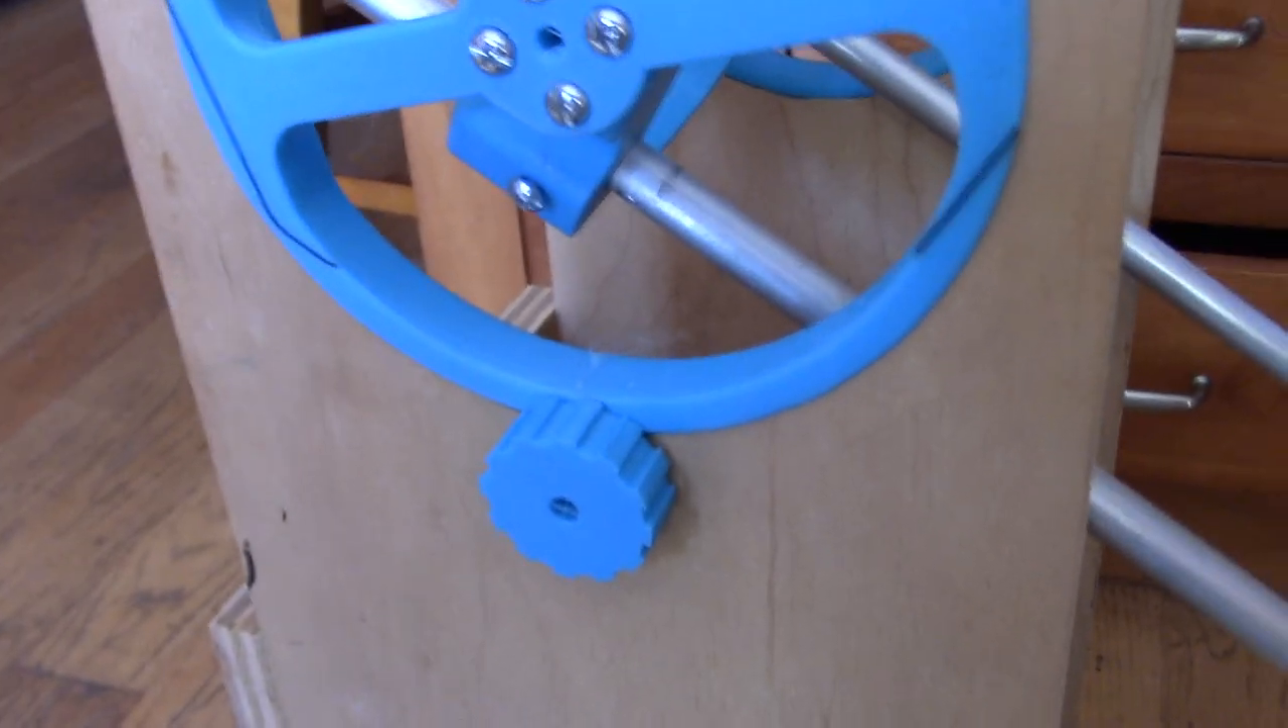And so now we can move it right and left and then up and down and then here's a brake that I put on with a knurled nut to lock that in position.